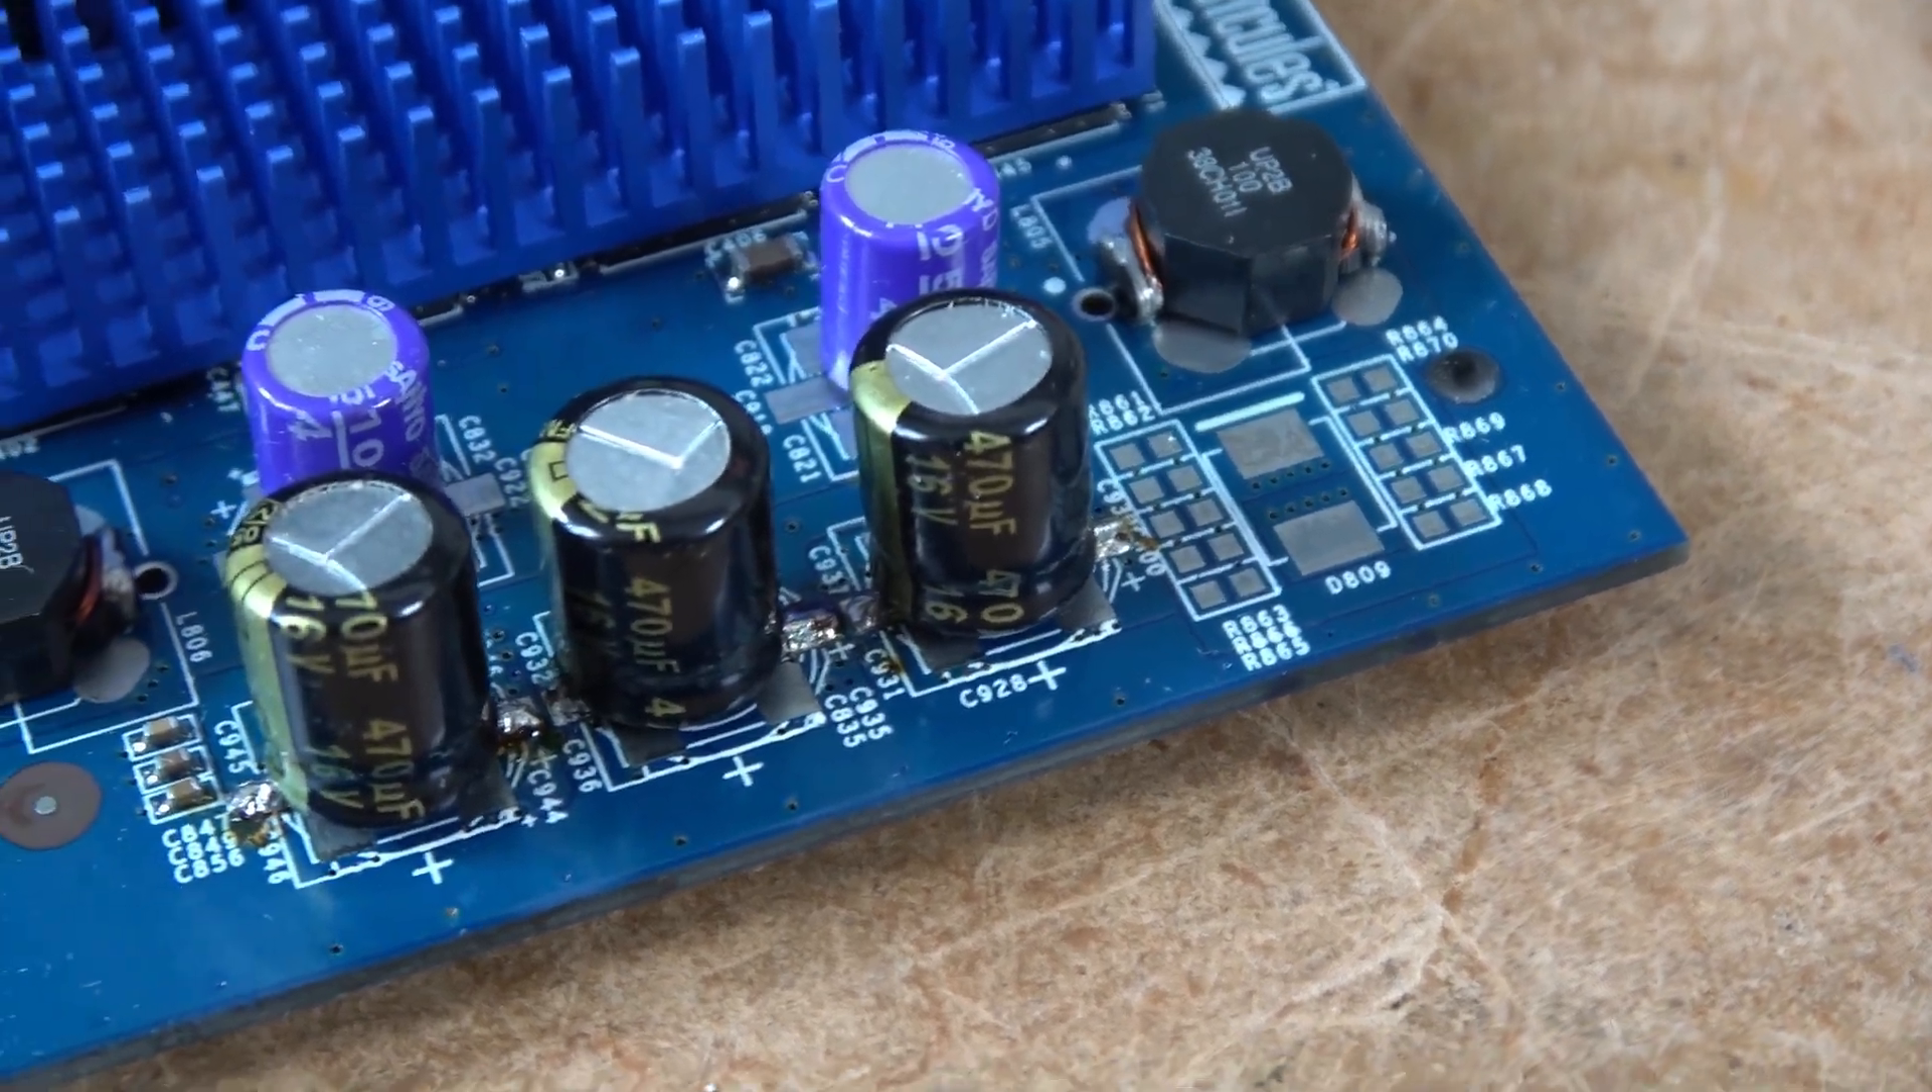It took a while, but after the board heated up, I was able to get the caps soldered down.